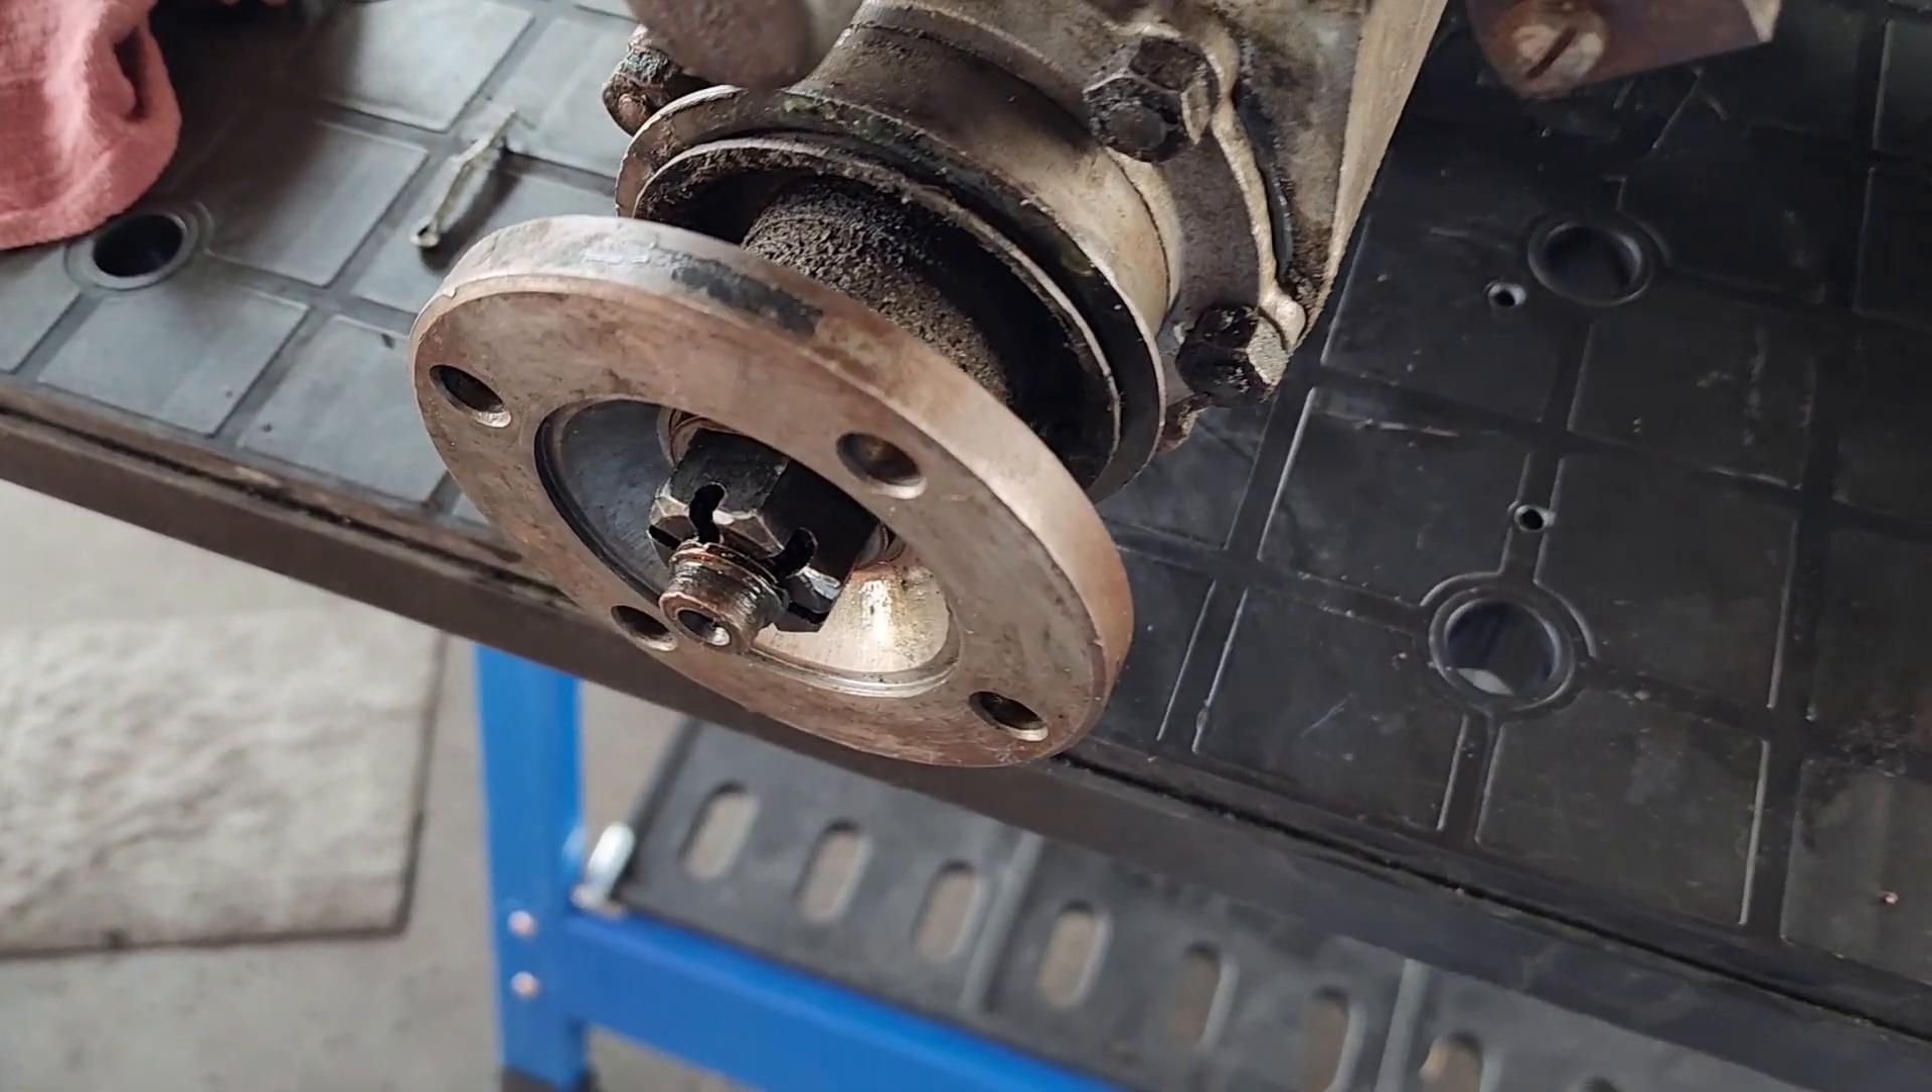Still got to get a cotter pin in this uh nut.